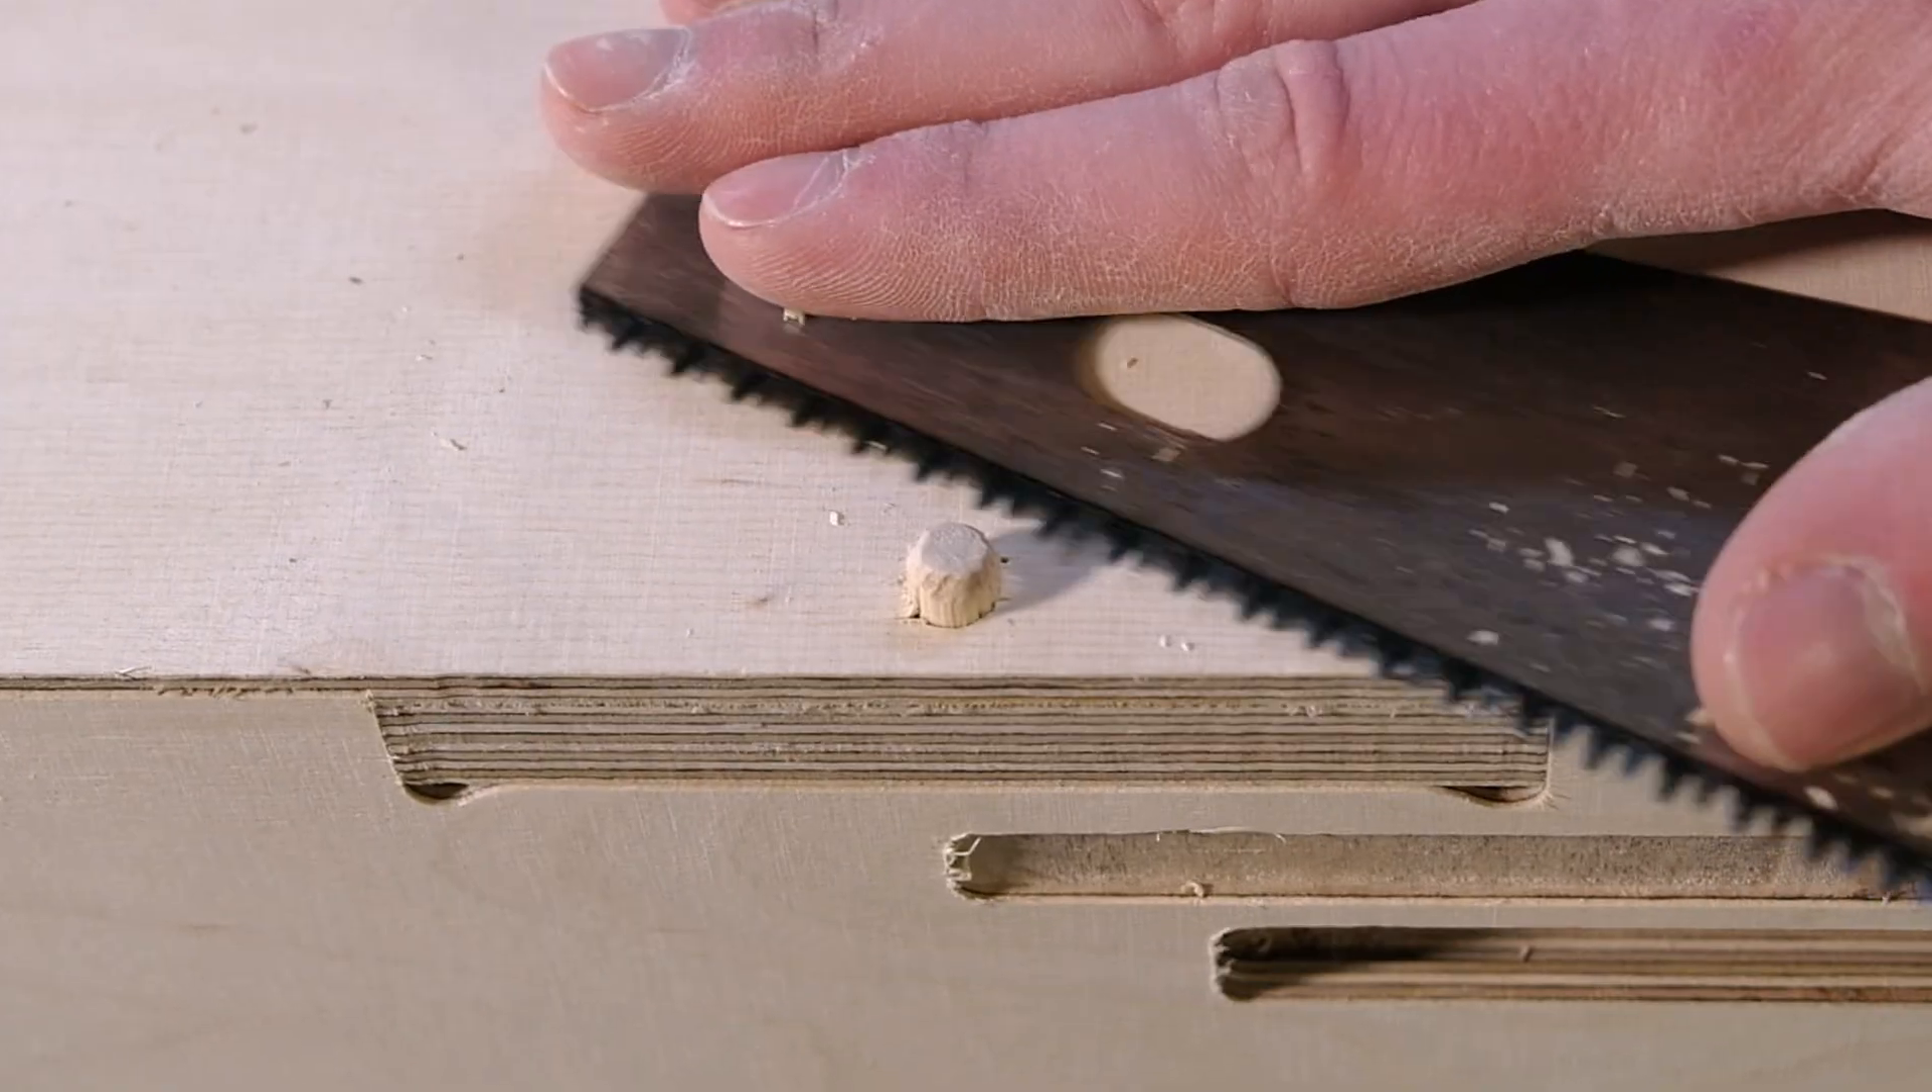I installed the table top. Some dowels were sticking out a little bit.